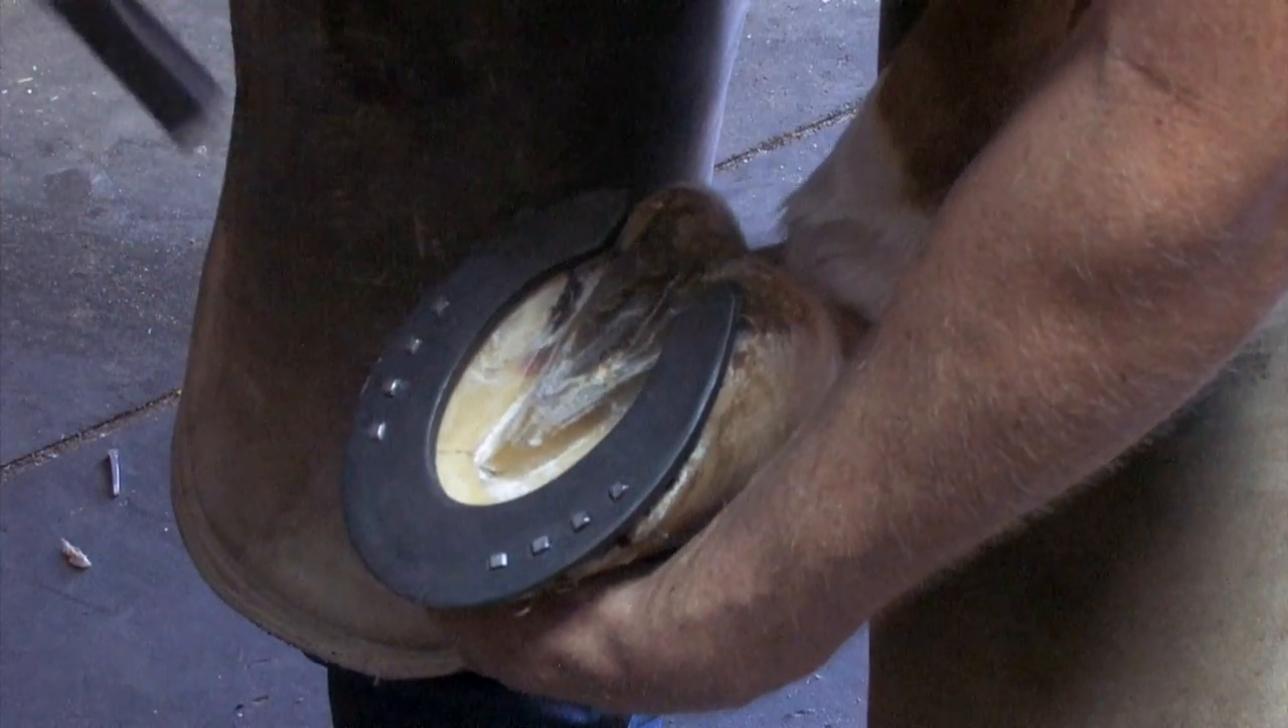Now we got the shoe nailed on.